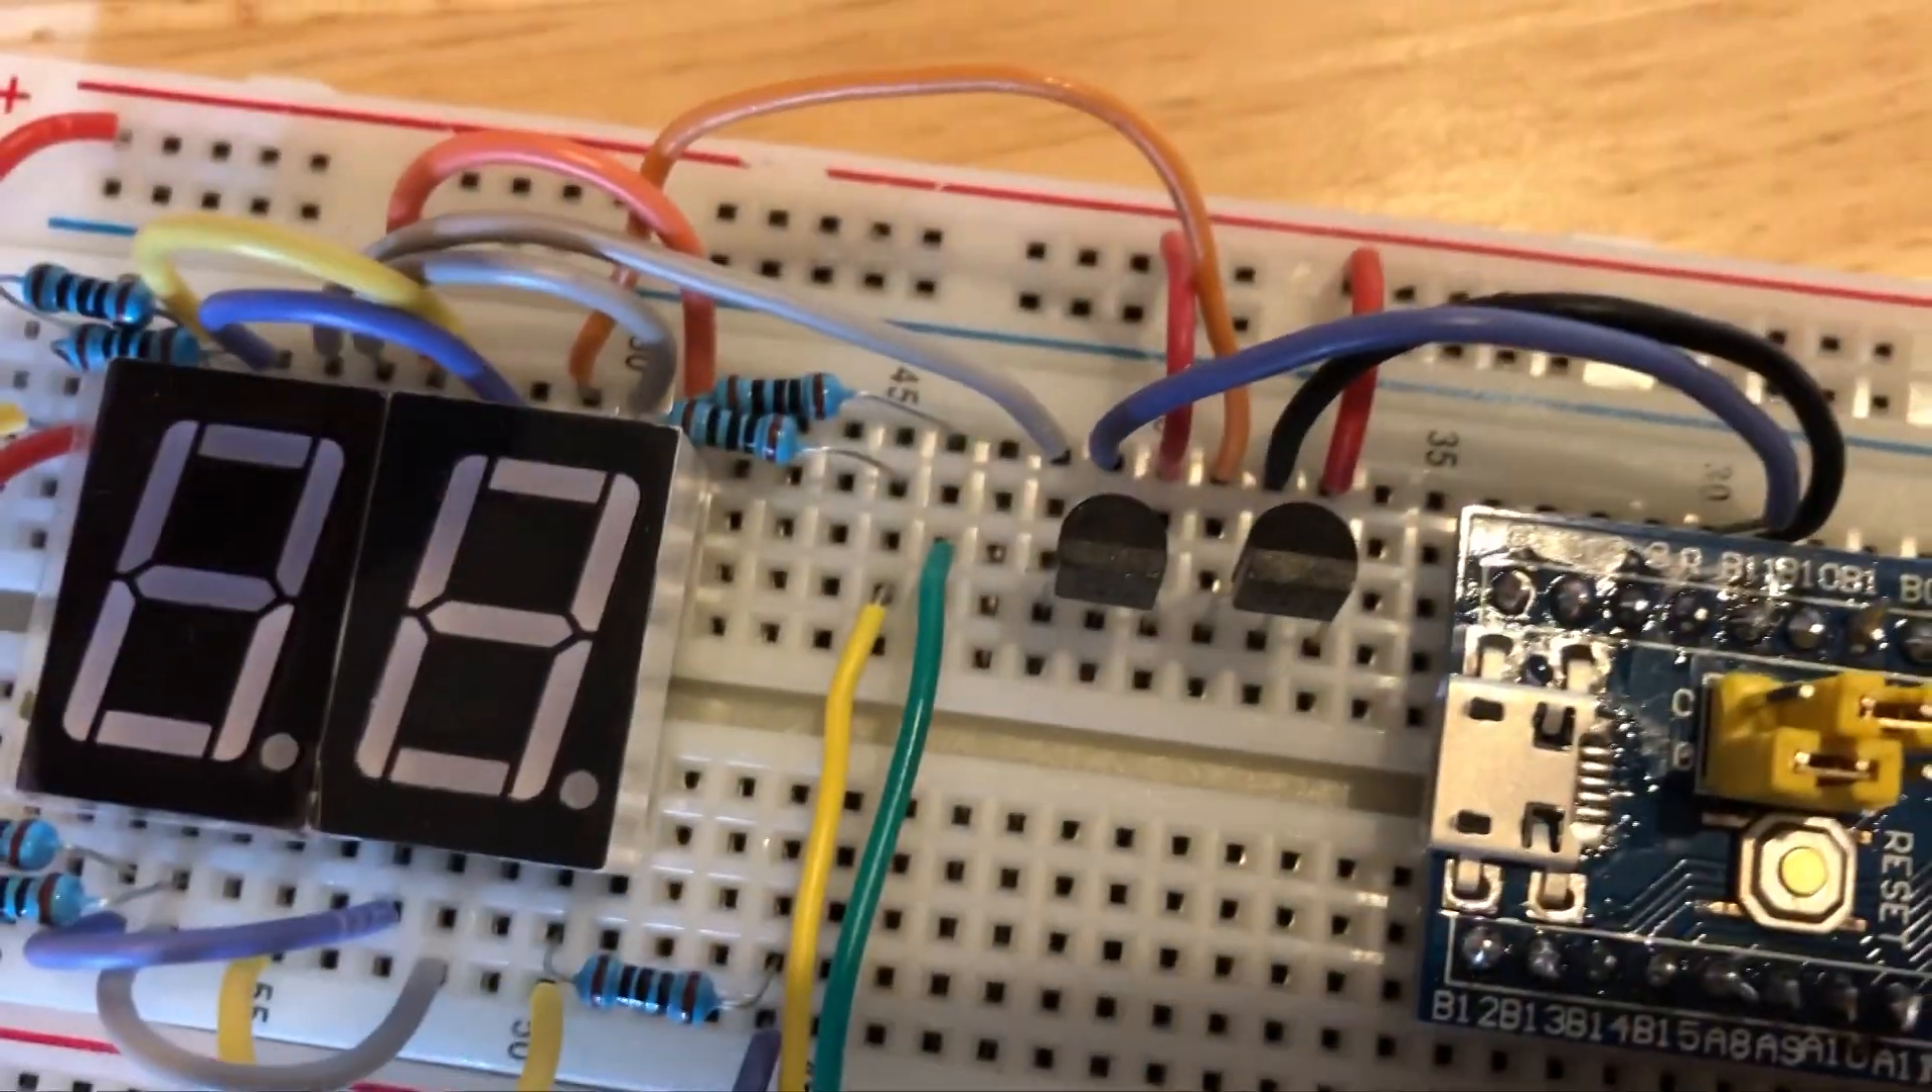So, here's the updated circuit. I've added the two transistors.